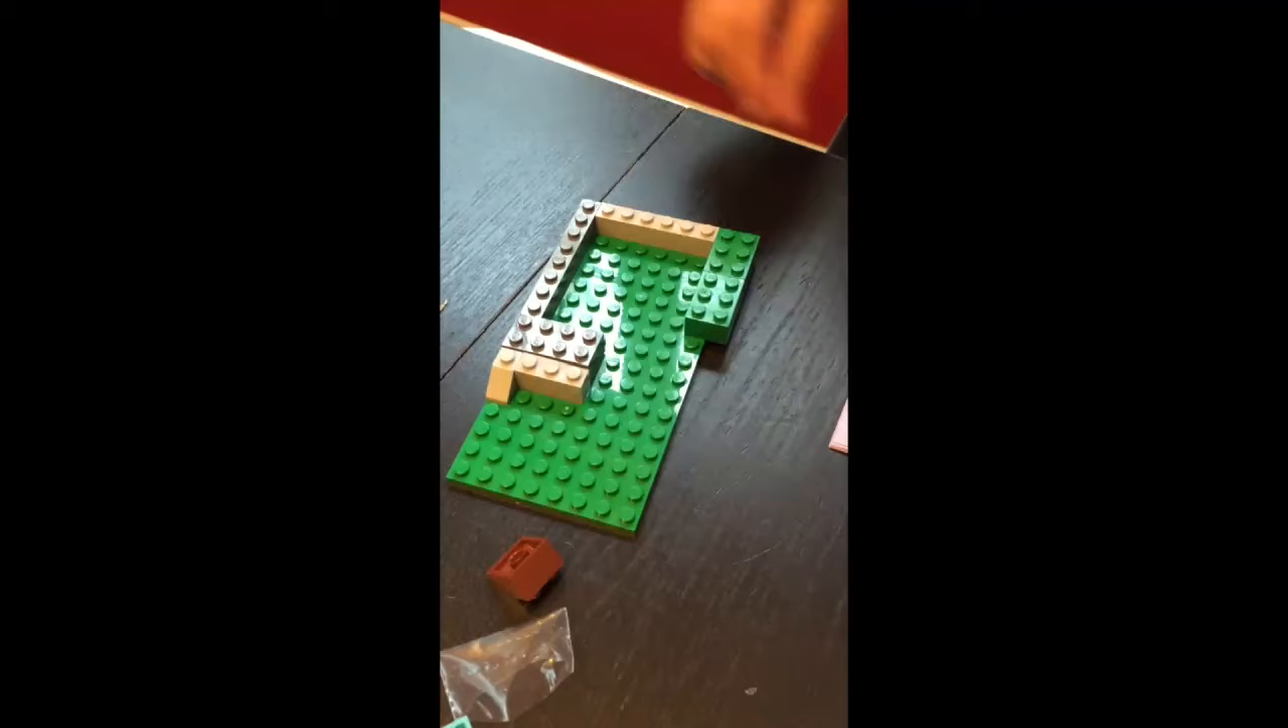If you'll notice these green ones here kind of hang off of the platform a little bit.